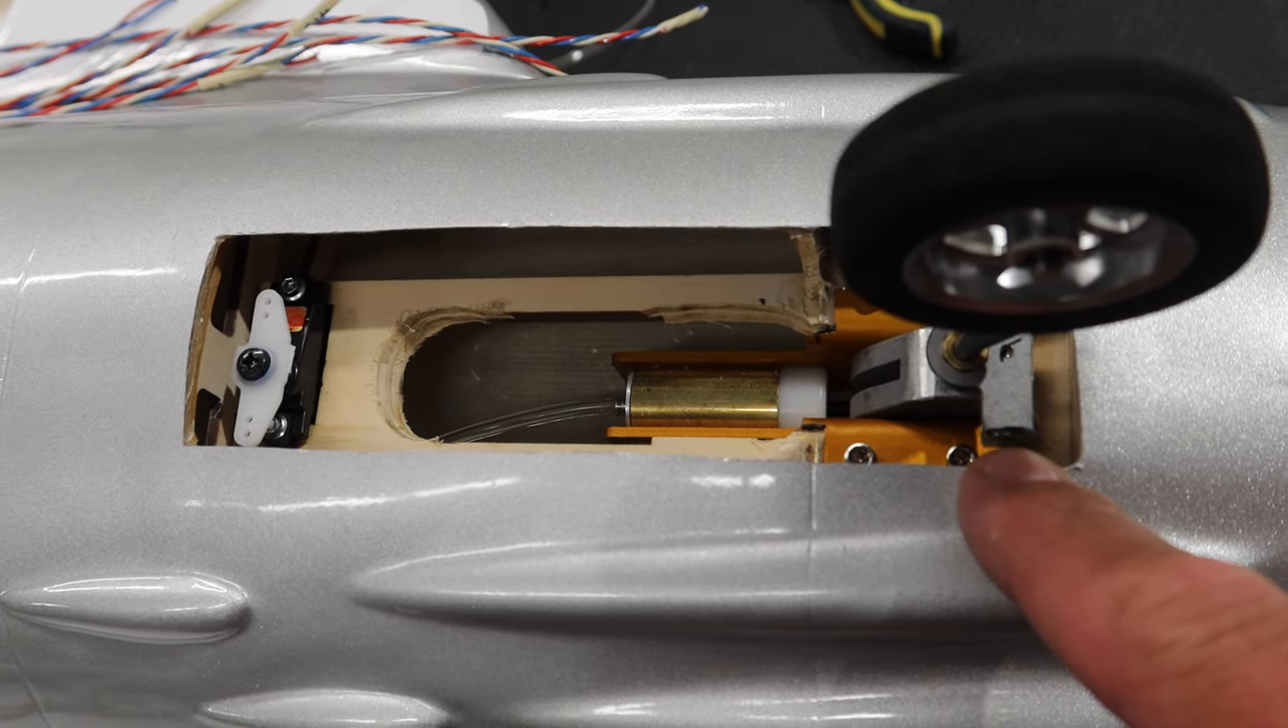Alright, so, we got our servo mounted for the nose gear. We got our nose gear mounted. So, that part is all done.